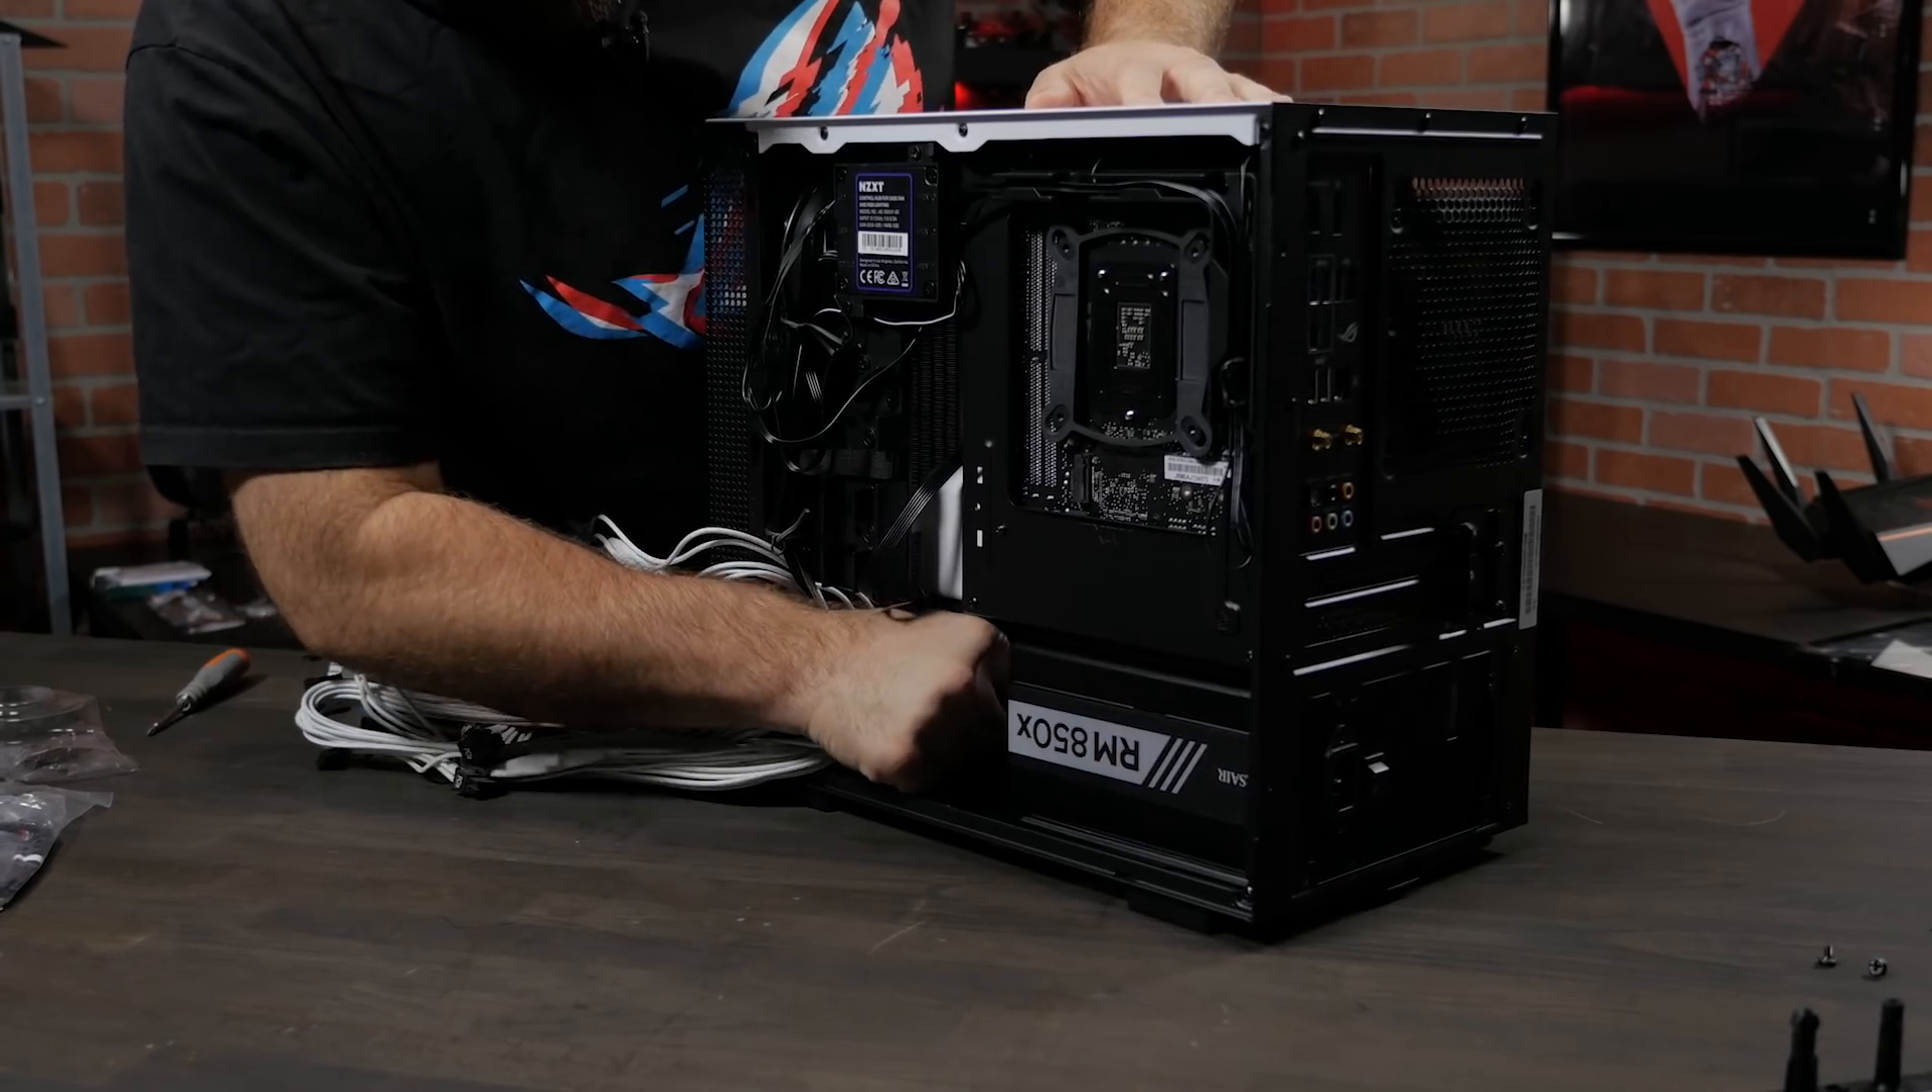All right, so power supply is back in place.